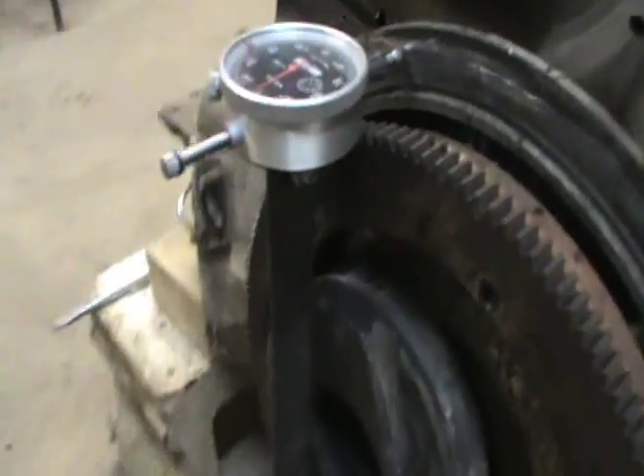I just took a piece of angle iron and drilled a hole through it and you can see there I mounted my dial indicator on that piece of angle iron.